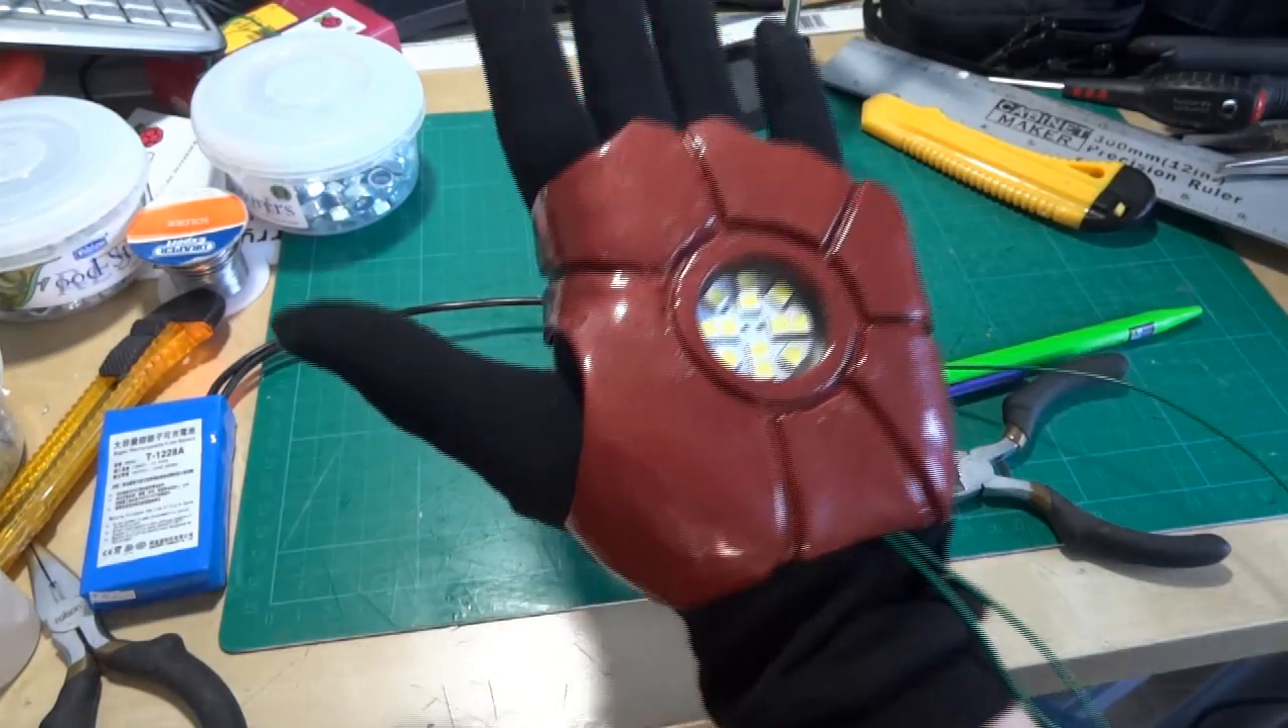There's quite a big recess you can see there to put a diffuser in, which I haven't done yet.